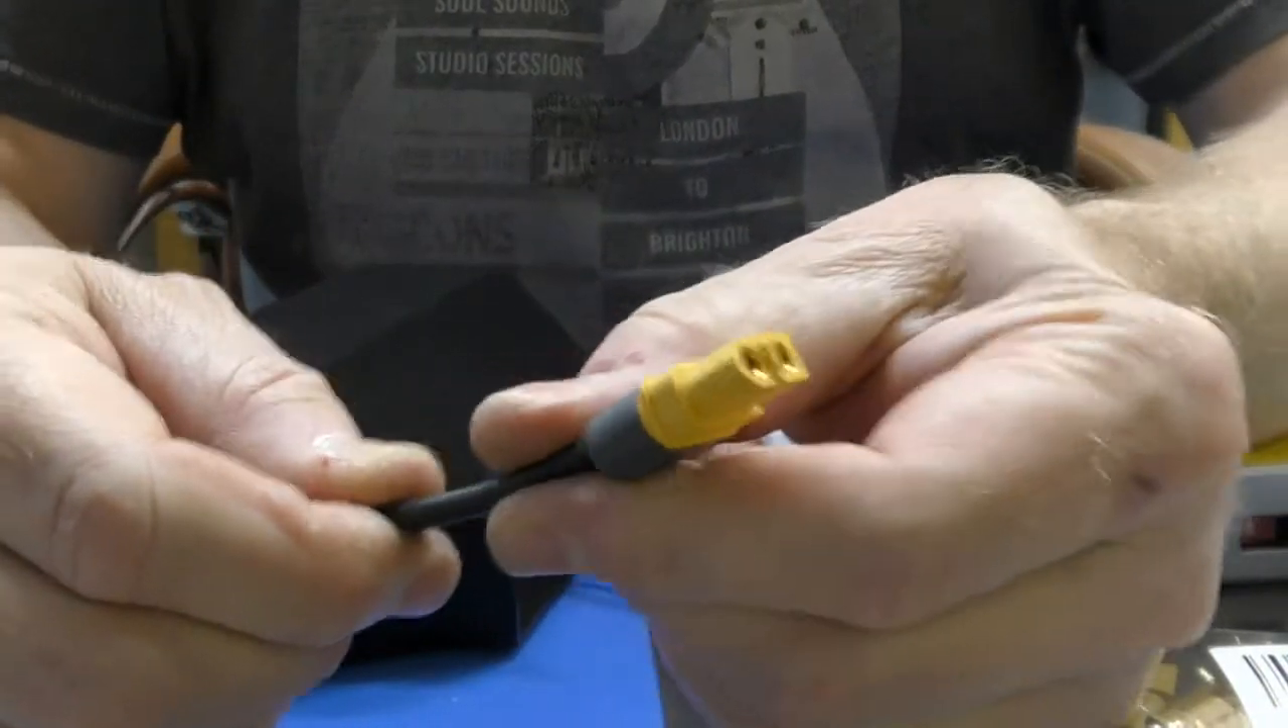I've just popped a little bit of heat shrink around there to protect these wires from being pulled on.